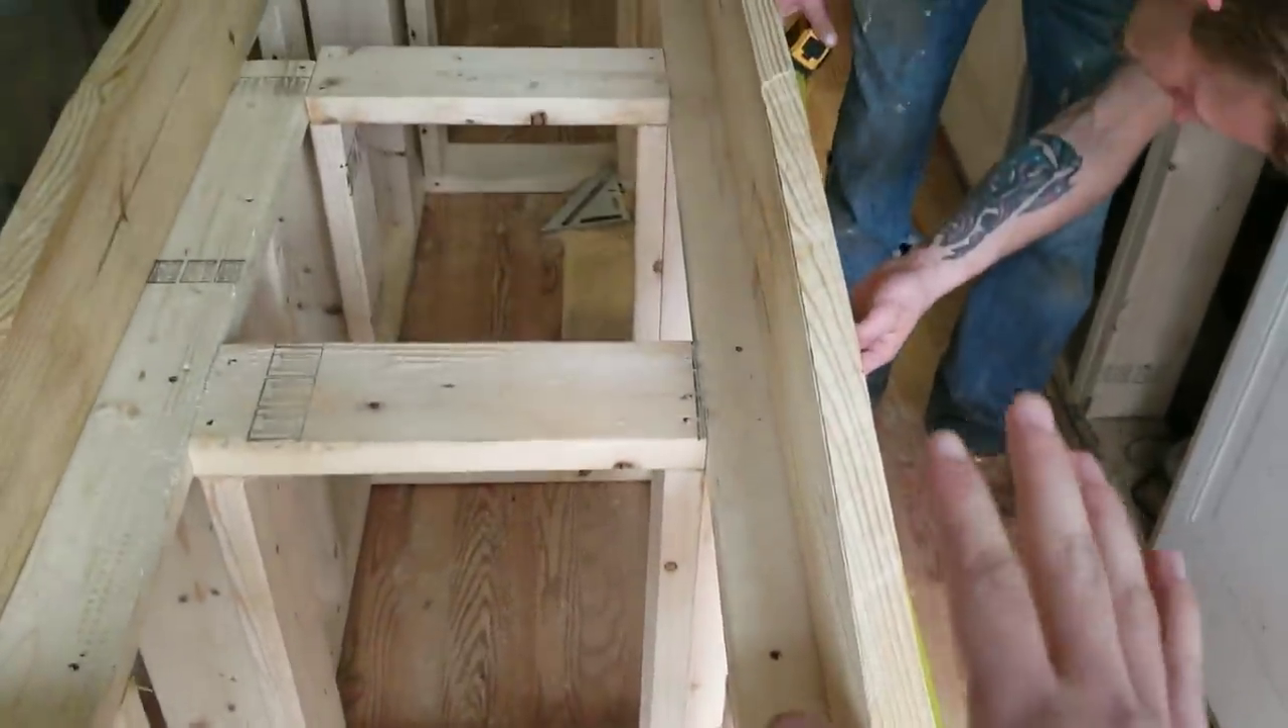So we got the 2x4s in place just to hold the structure.